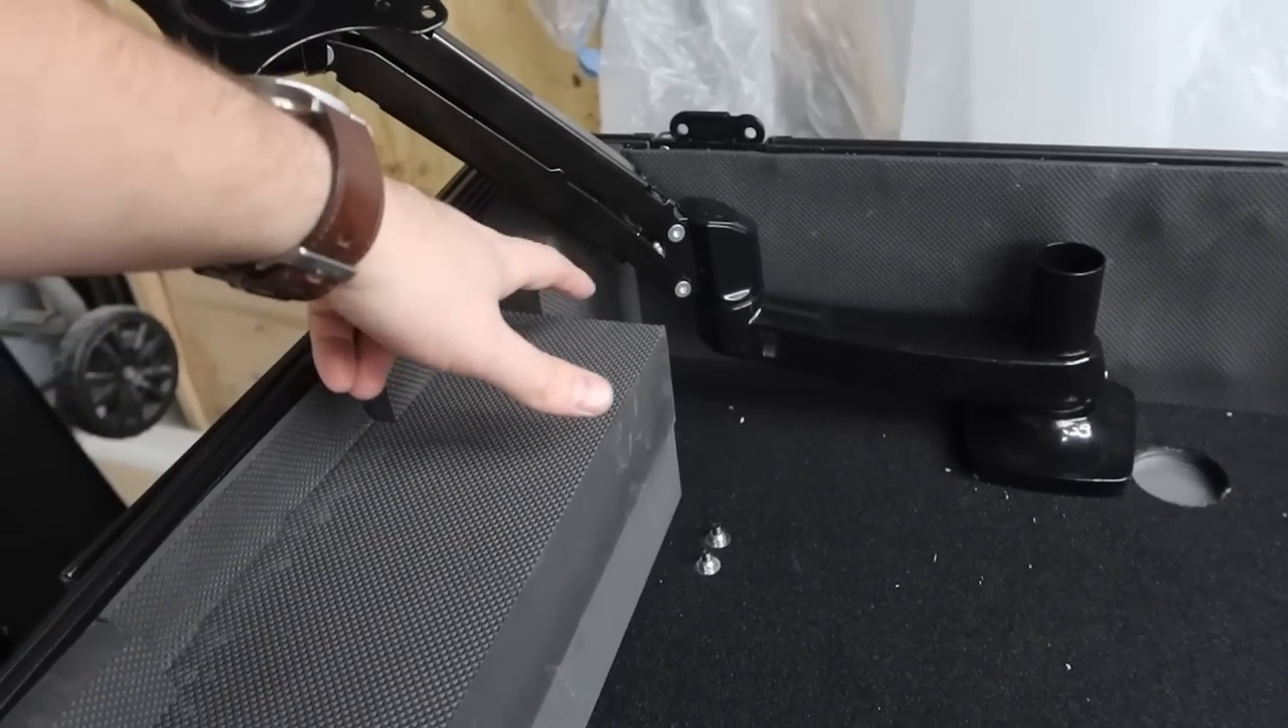We got the mount hooked up, ready to go. So right there with the mount in, we're good to go.